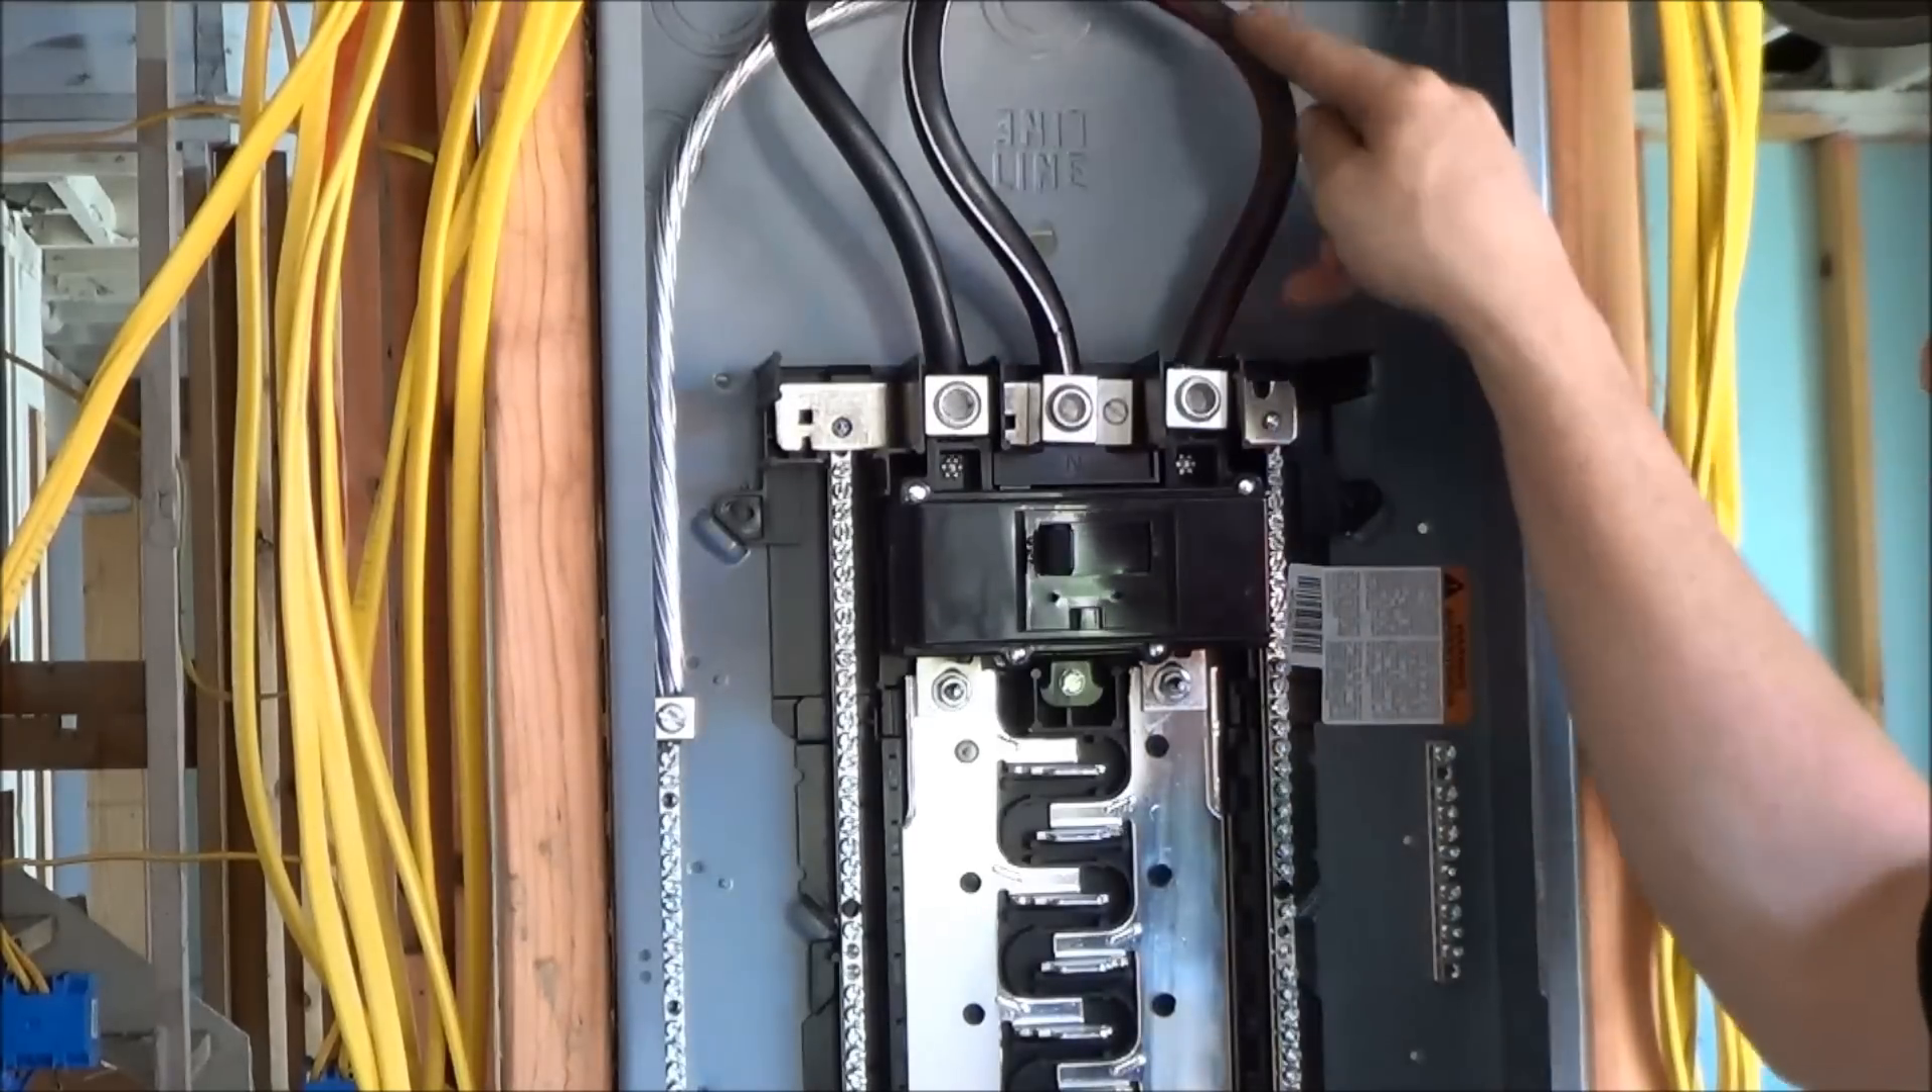Alright, we've got all of our aluminum conductors put in the panel.